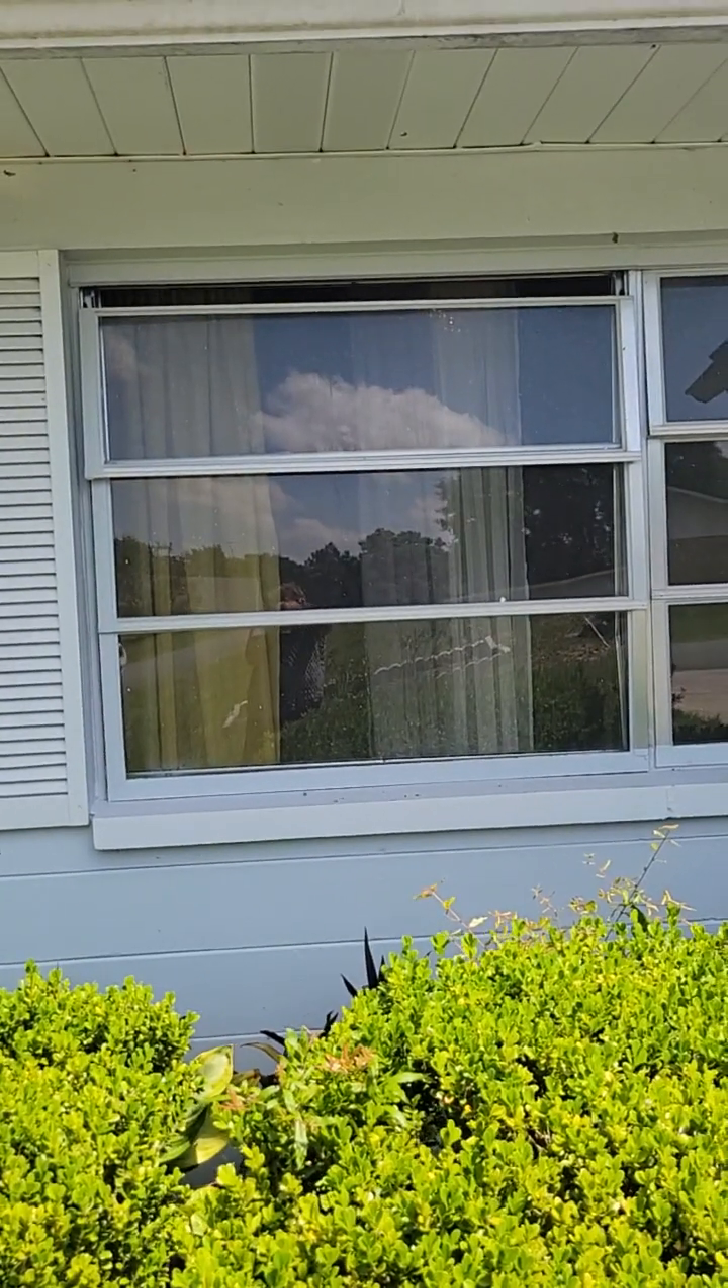You can see that top-left window there doesn't meet the top.